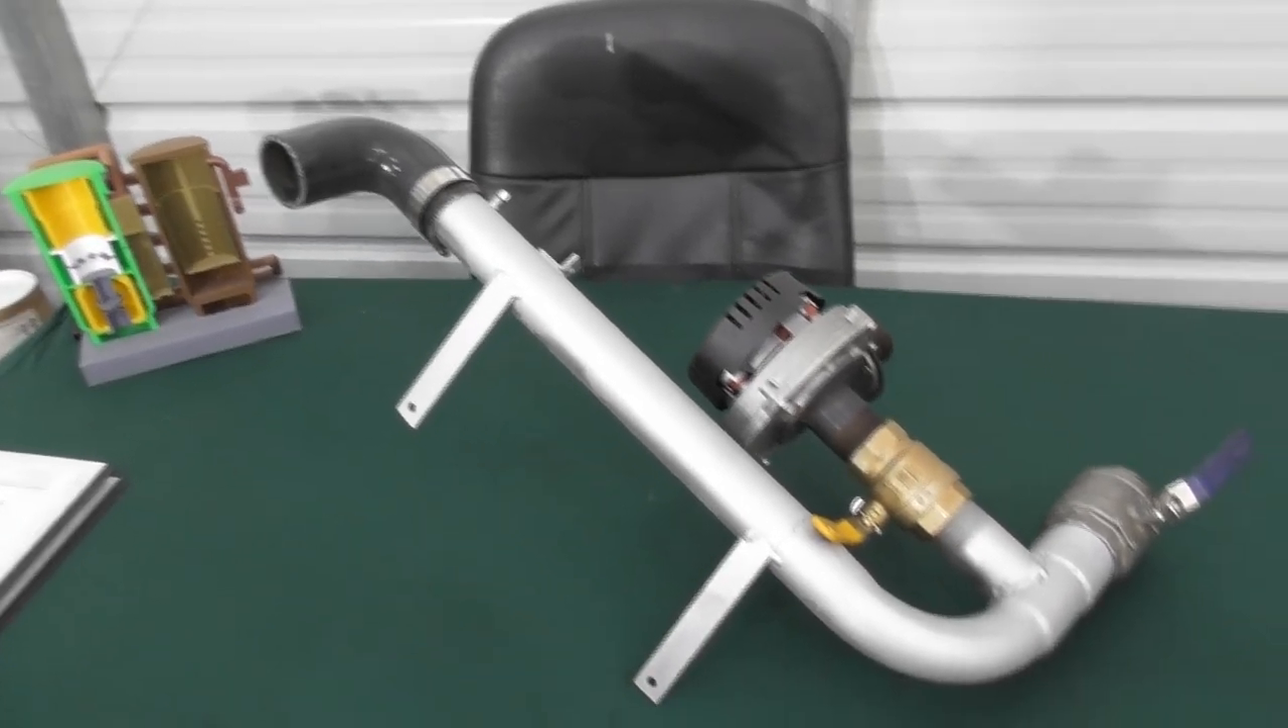So here we've got our final leak tested painted assembly and we've got the tabs support tabs on and we're starting the final assembly process.